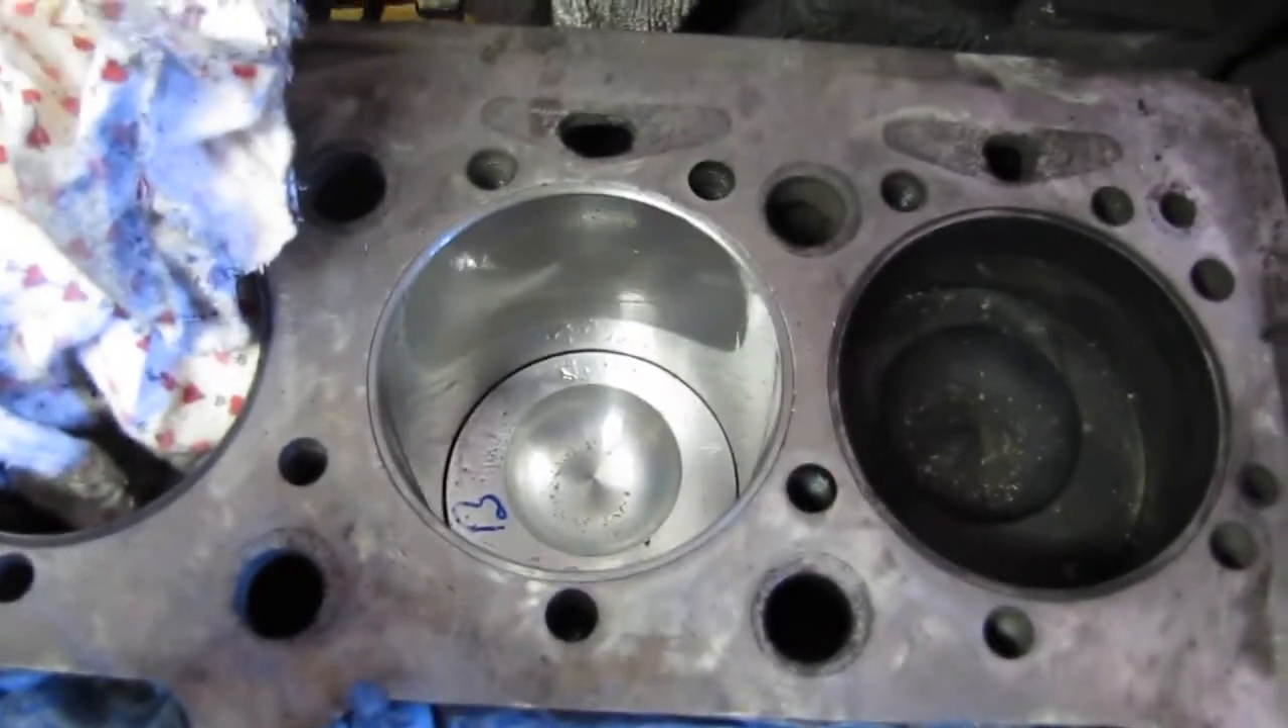I got the piston in as you can see it's all in looking beautiful.